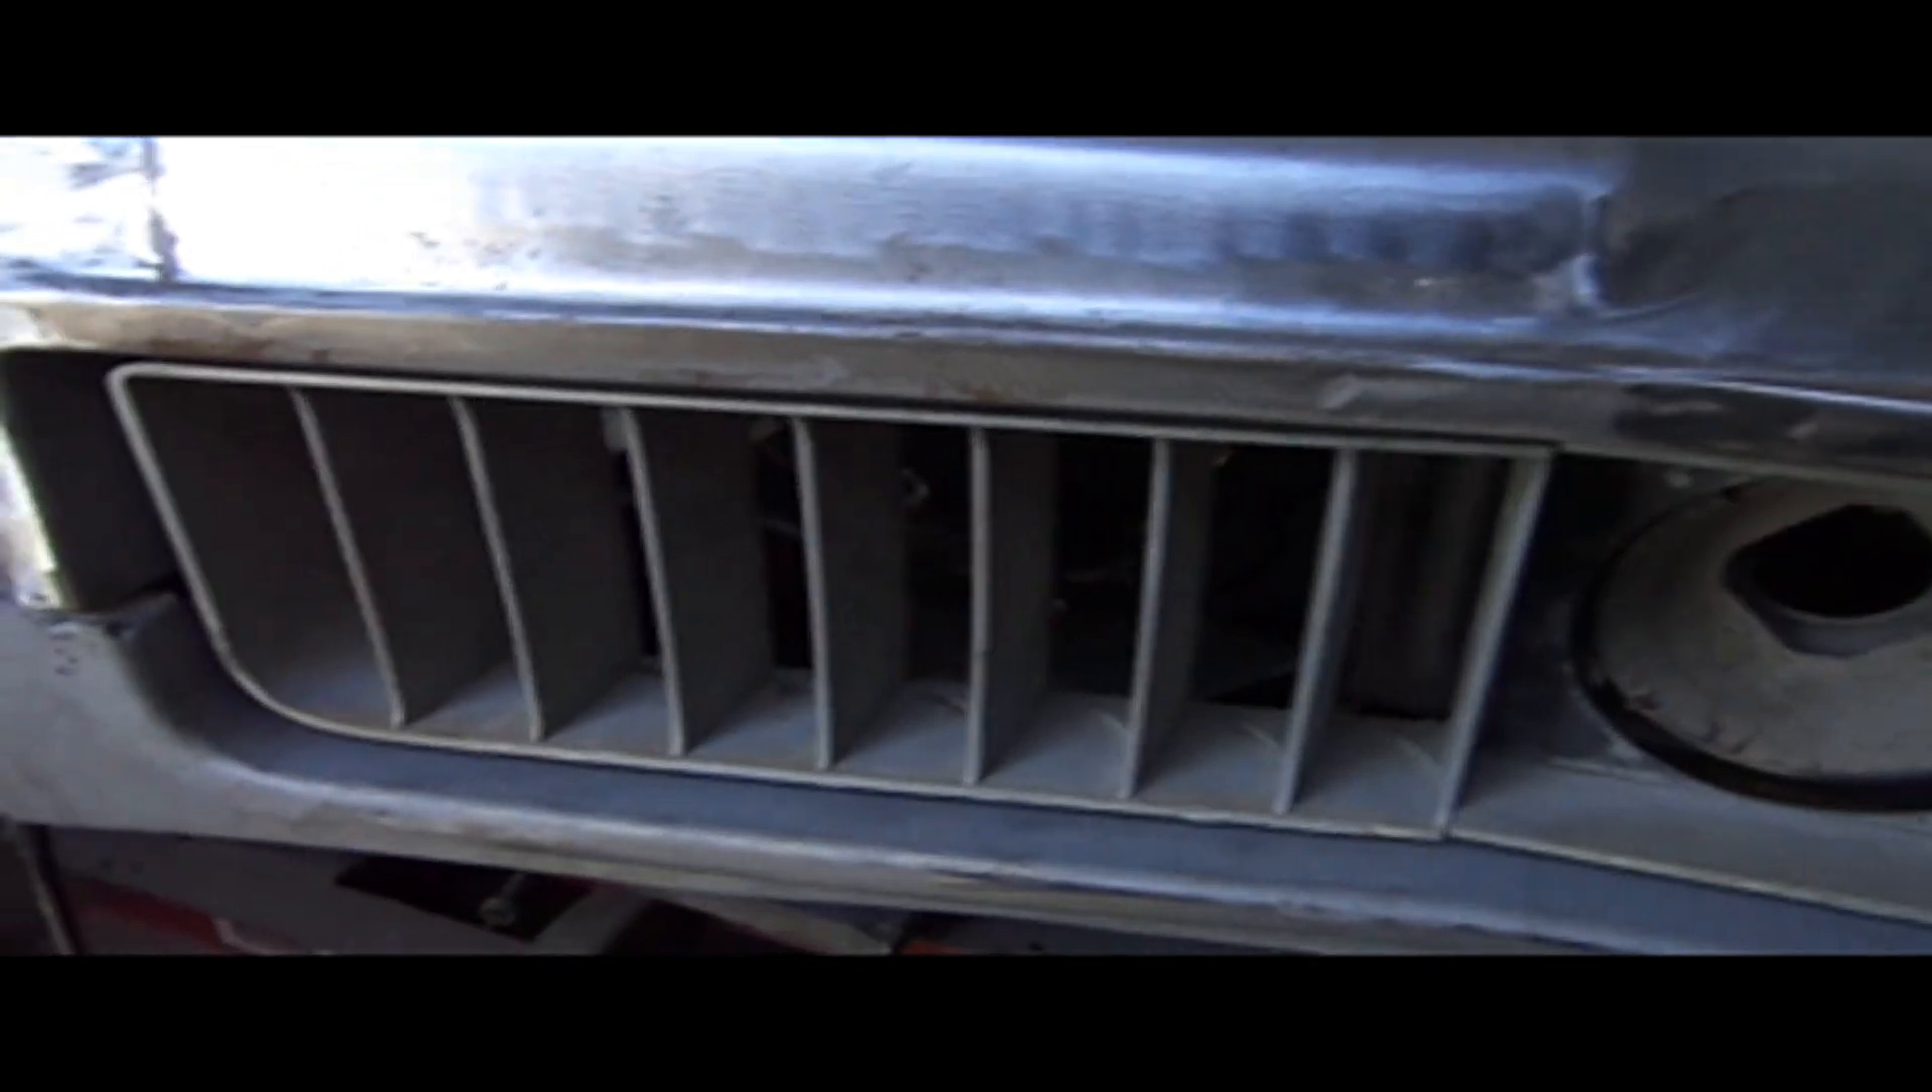So that's what it looks like with the grill in it. And it doesn't look, it doesn't look horrible.